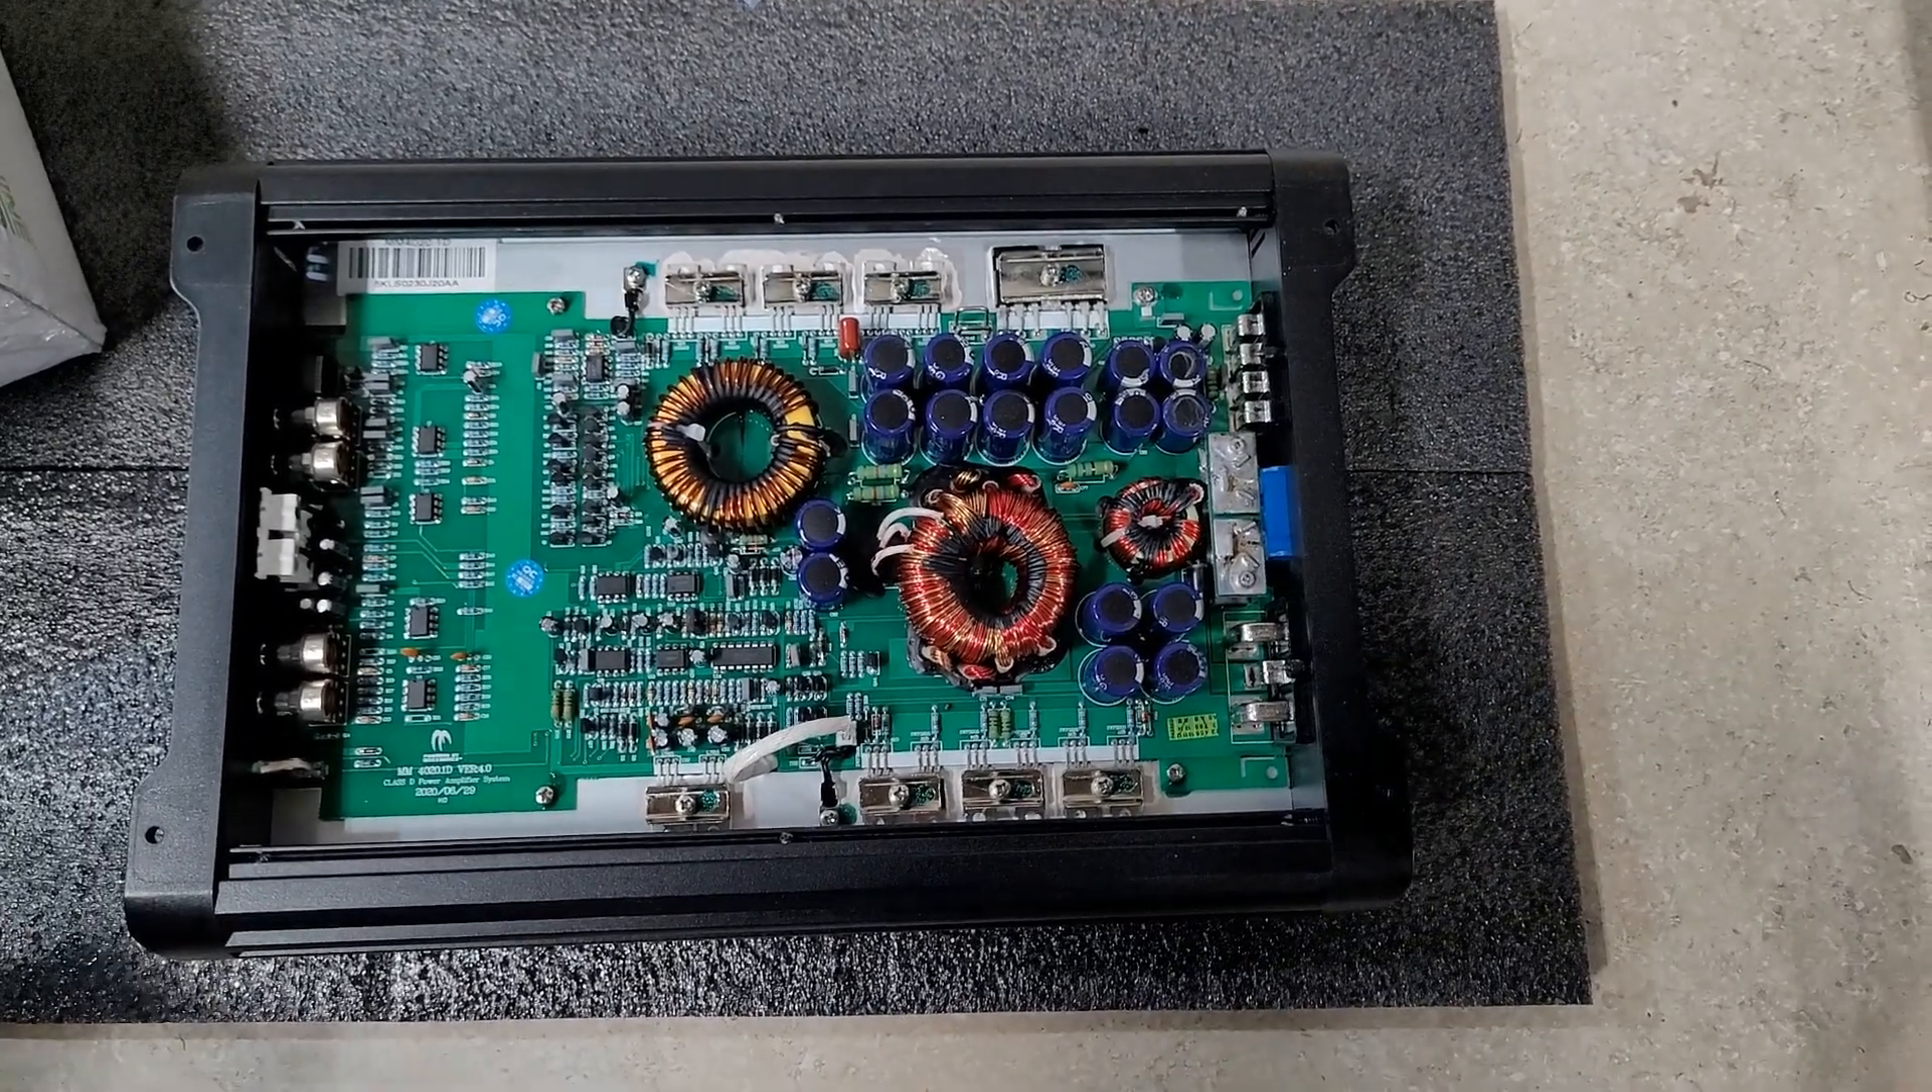Alright guys, so I got the amp apart.